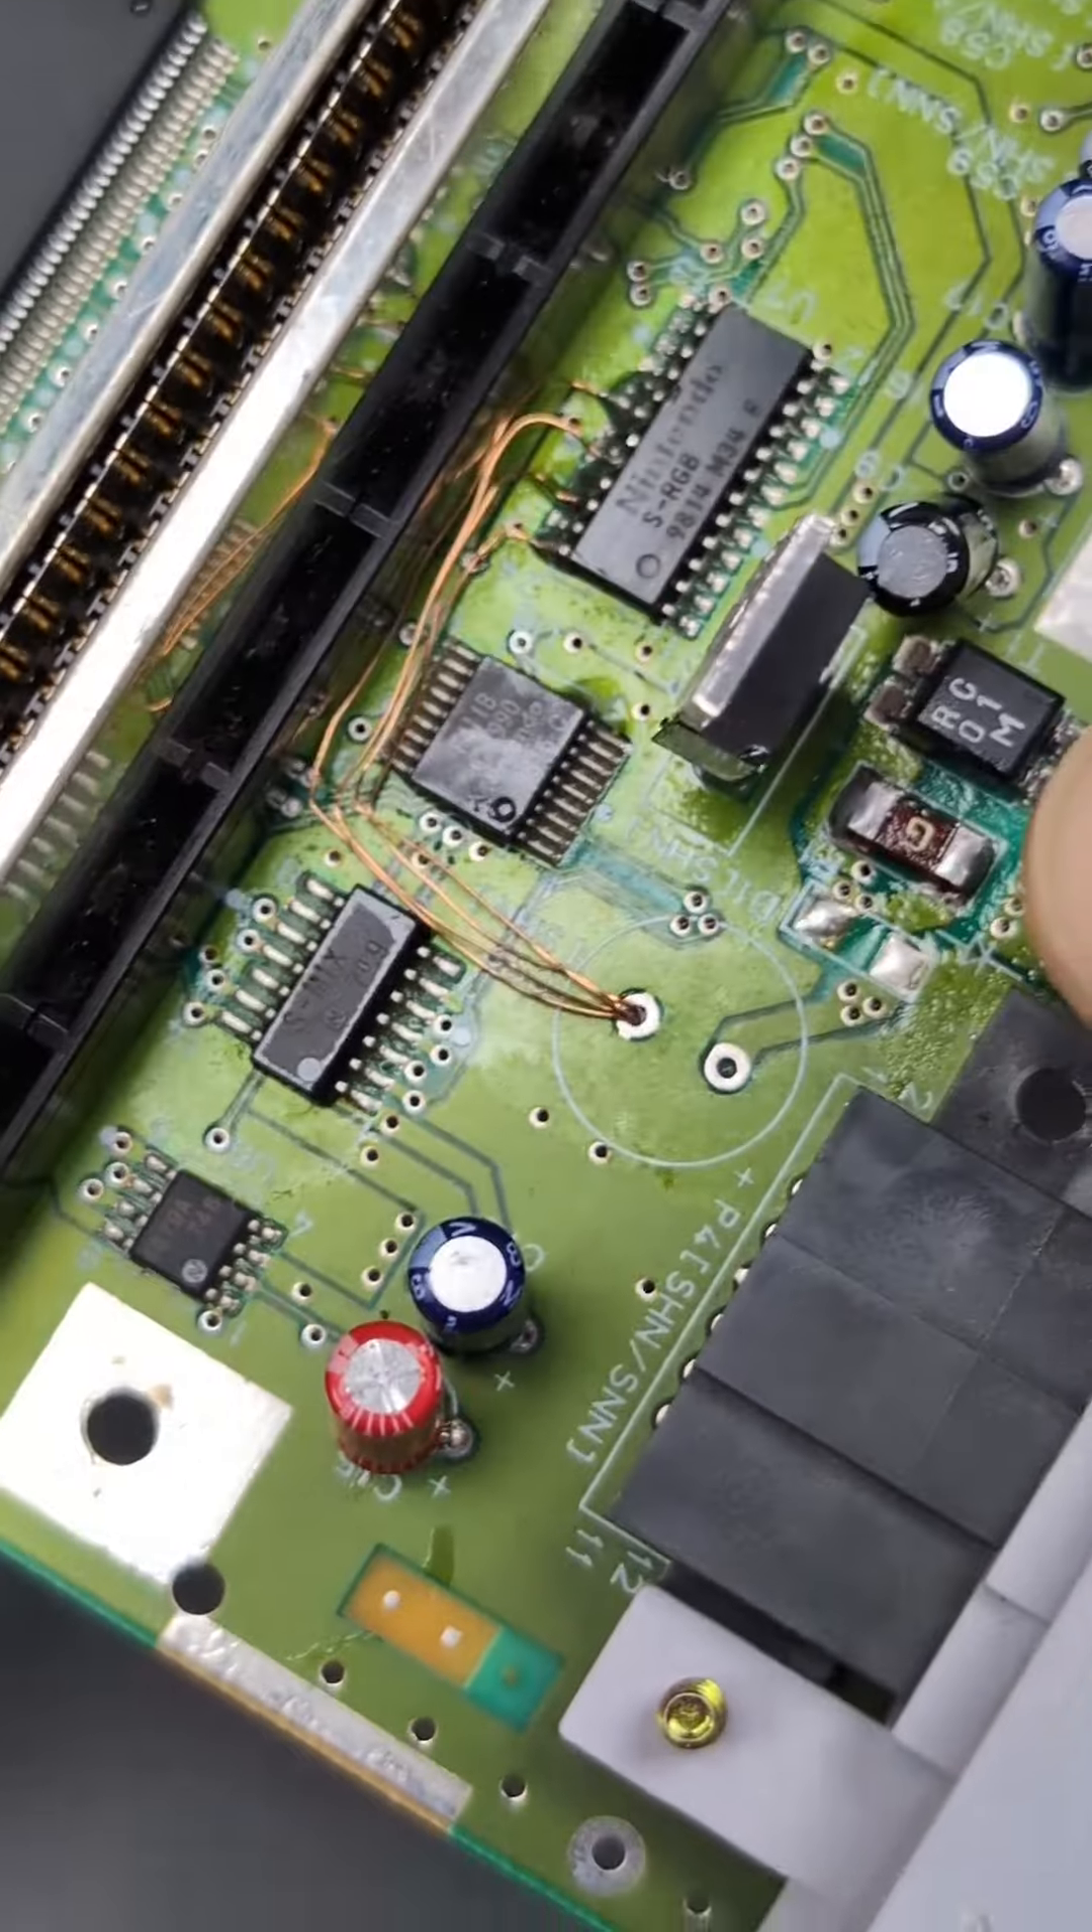So that's the wires tapped off and passed through this unused capacitor hole for neatness.